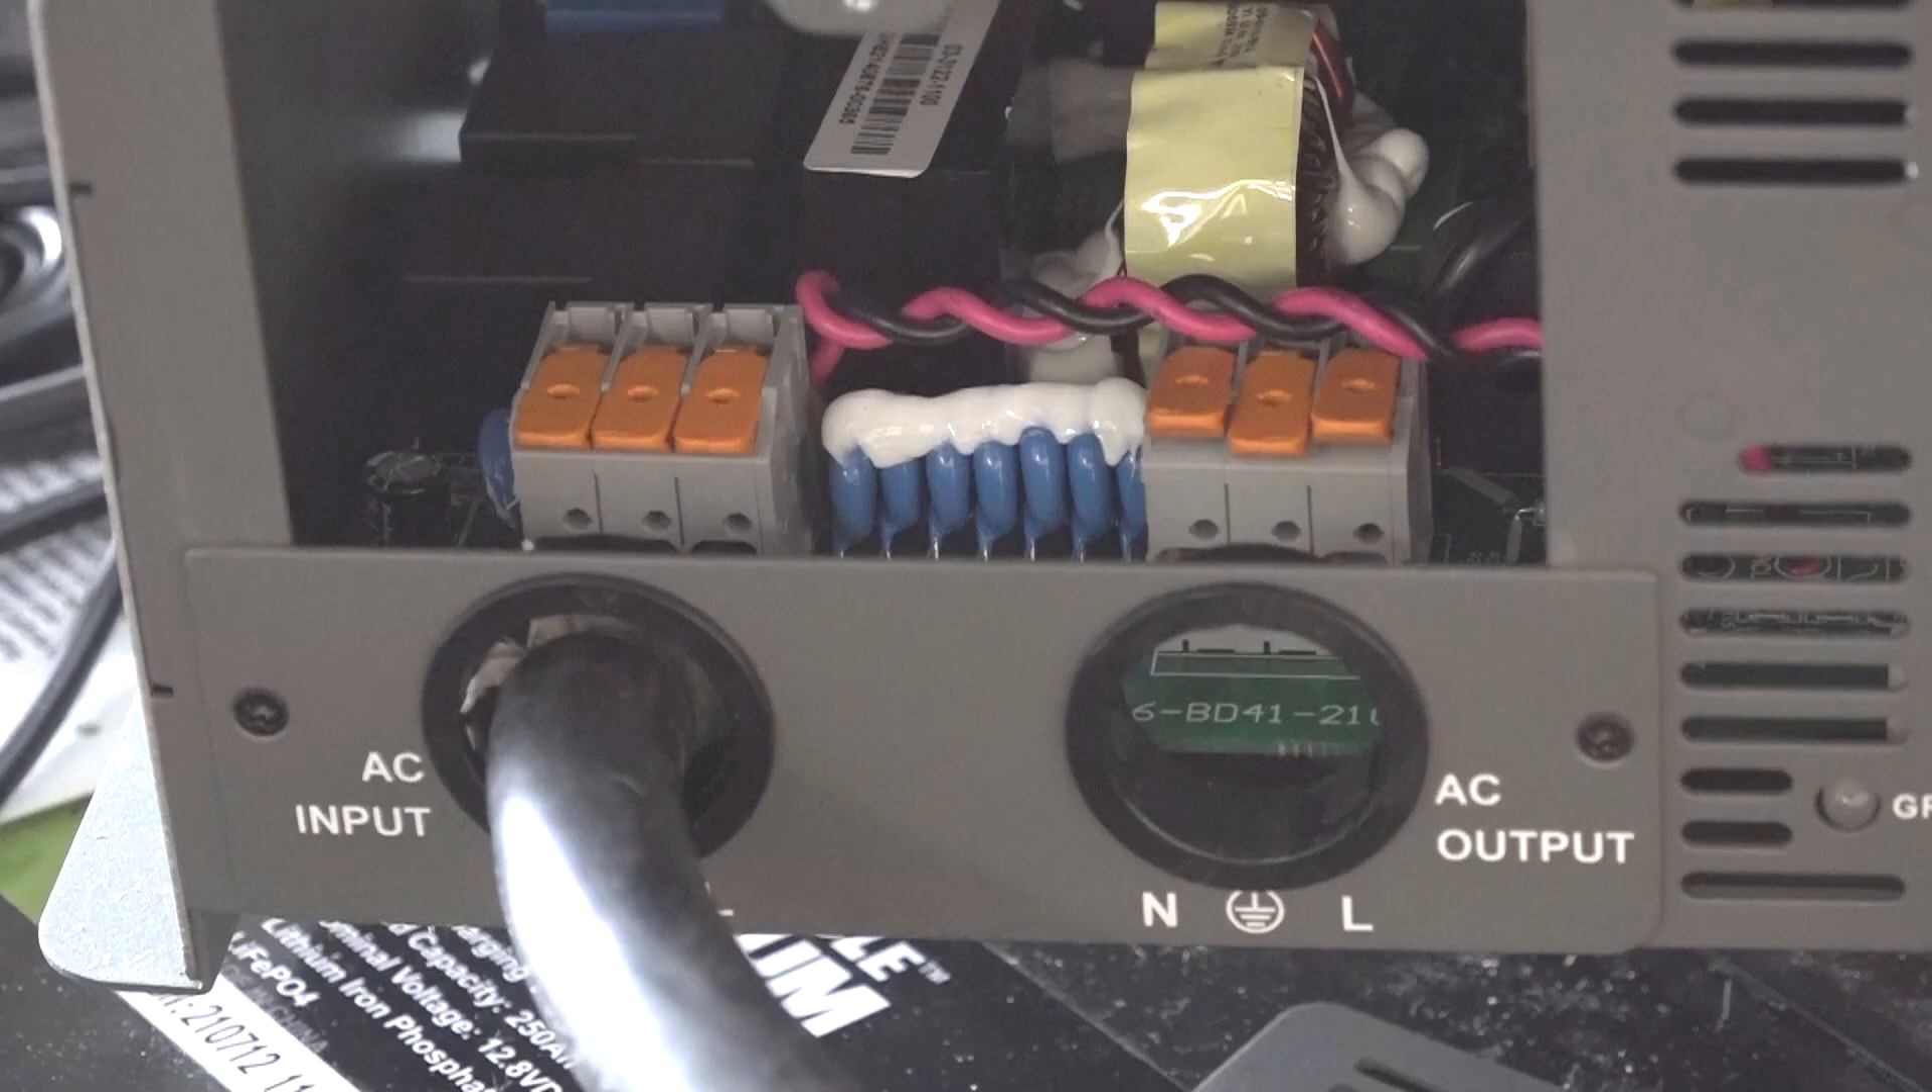We have our power inlet and cable installed.